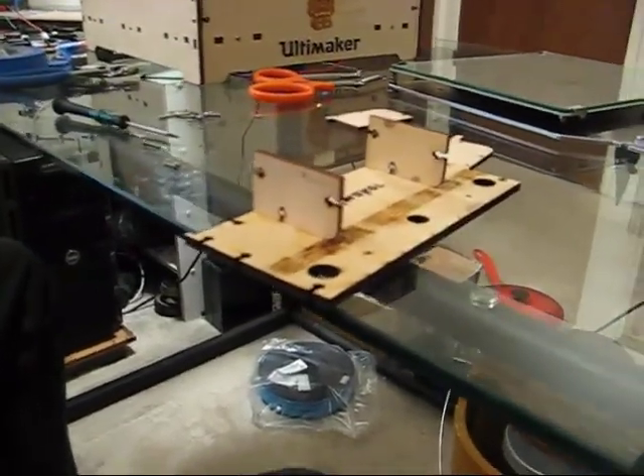So we've got two middle pieces in place.